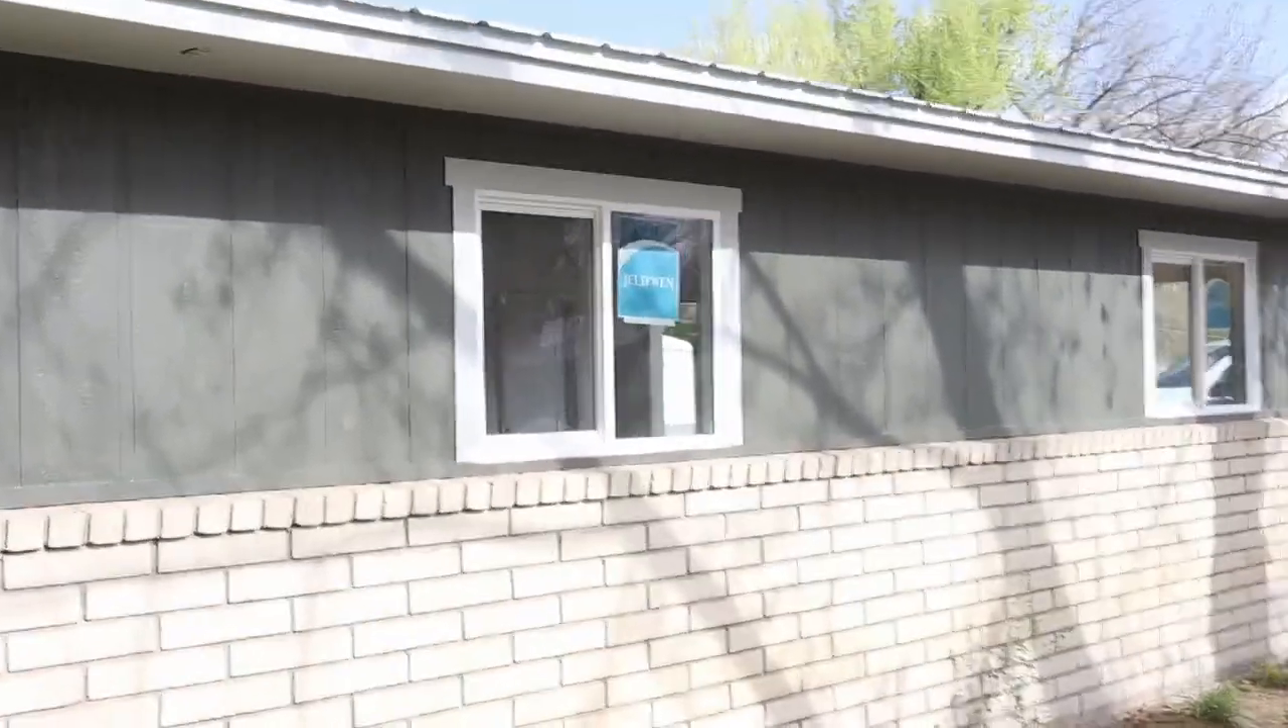Got our new windows in and trim around the windows.